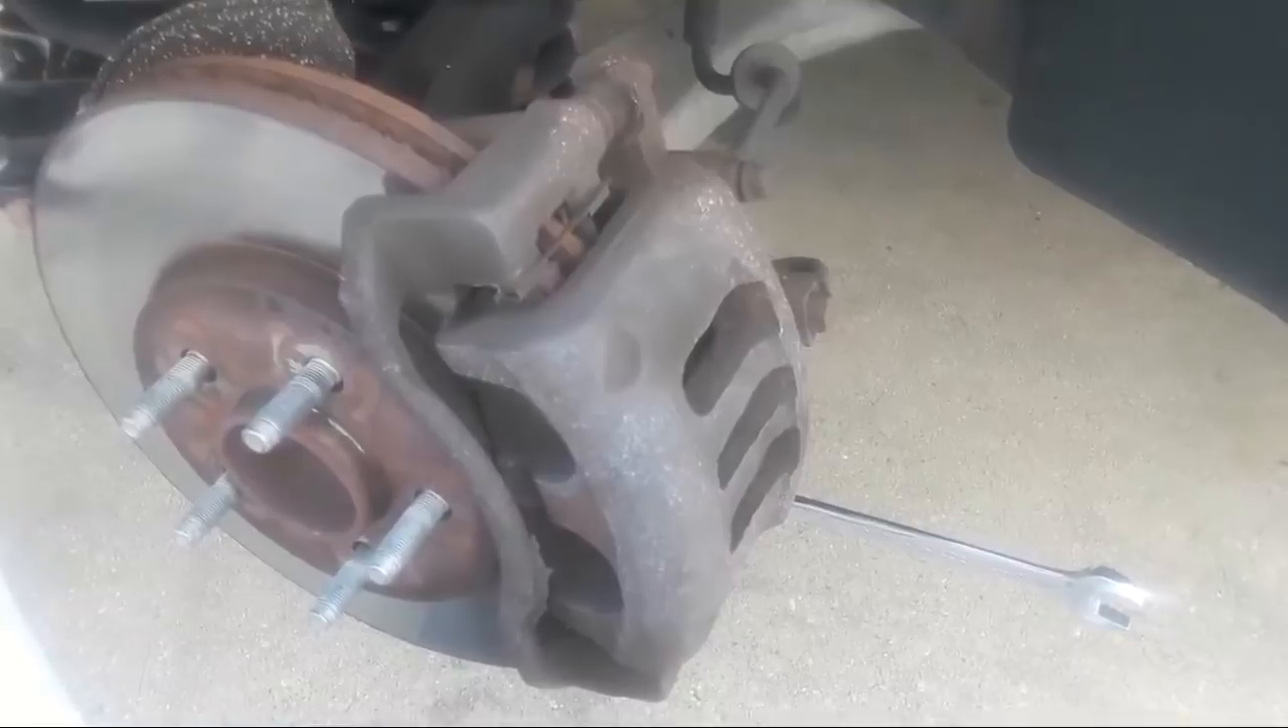As you can see, I have the front brake, left front brake, exposed right now. I have the tire off.